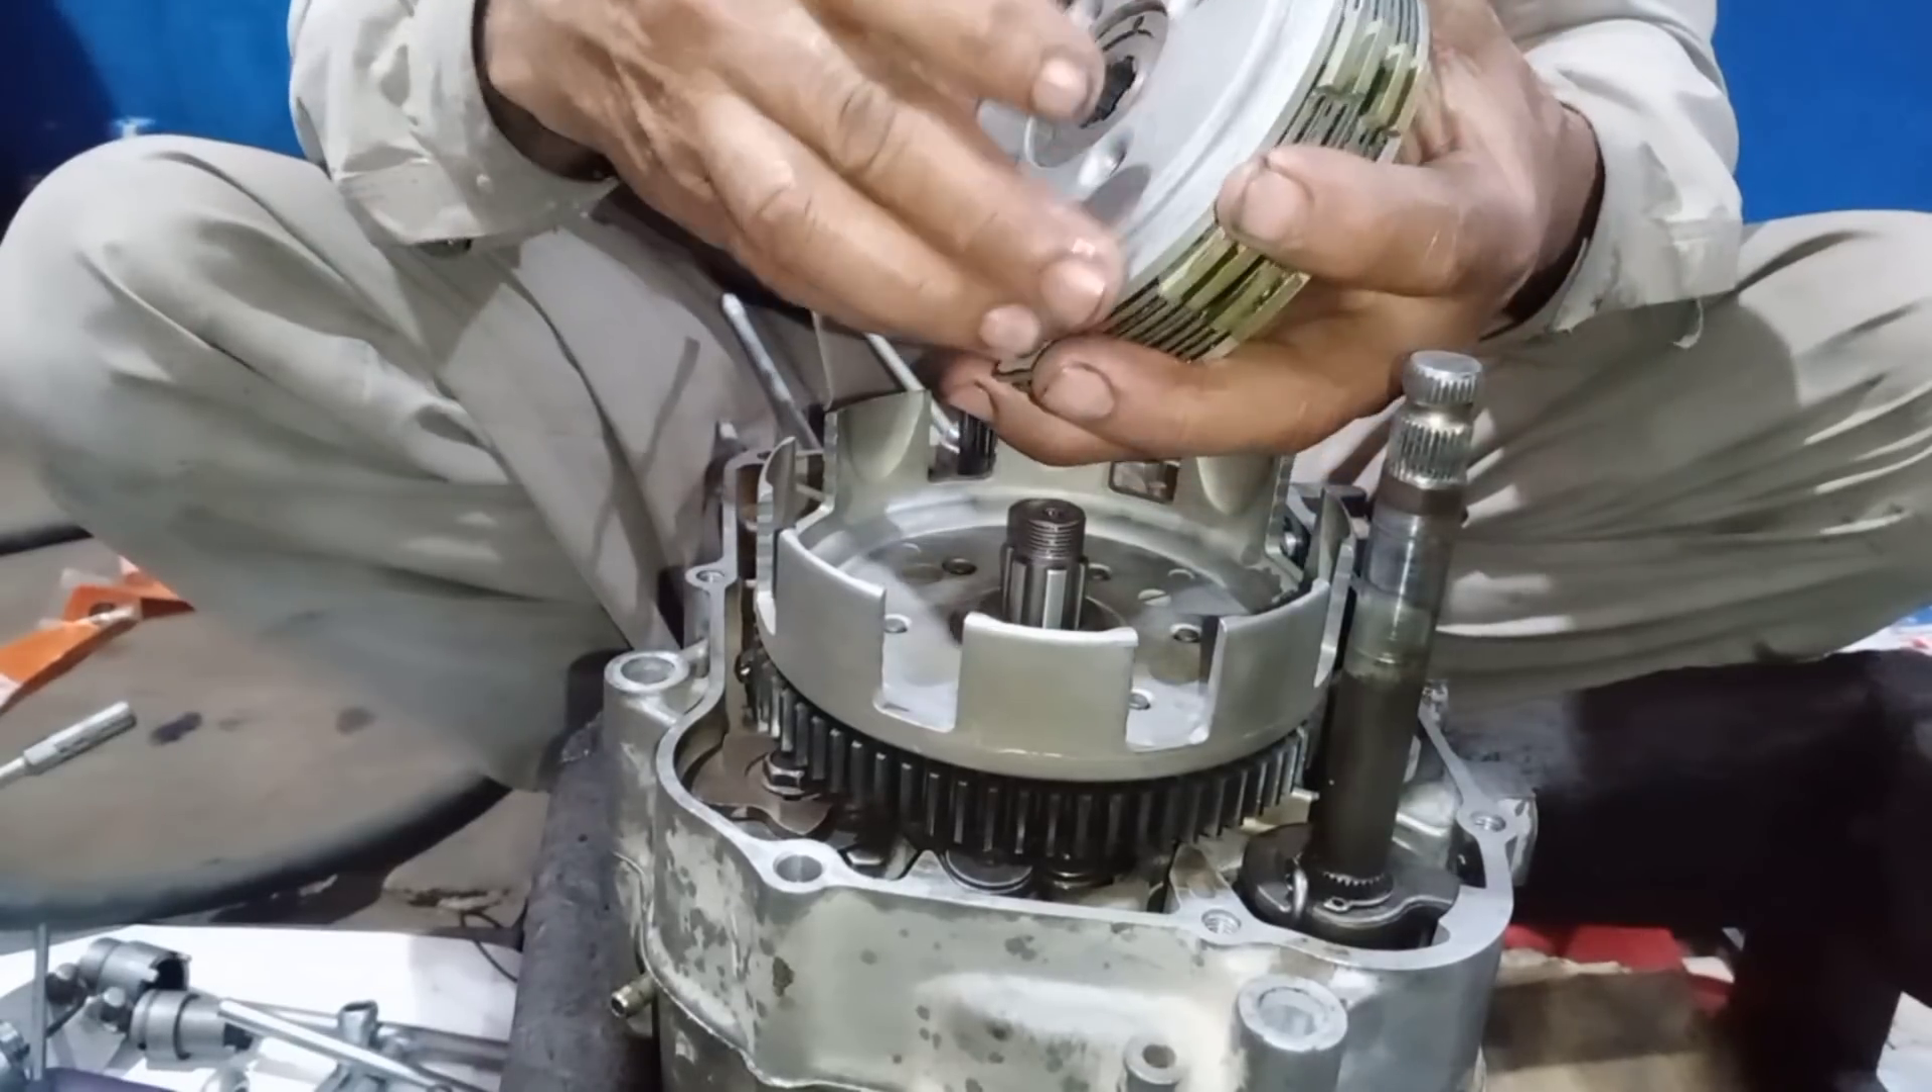یہاں پہ ہمارا کلچ باکس تقریباً فٹنگ ہو گیا ہے ابھی اس کلچ سینٹر کو ہم نے لگا دینا۔